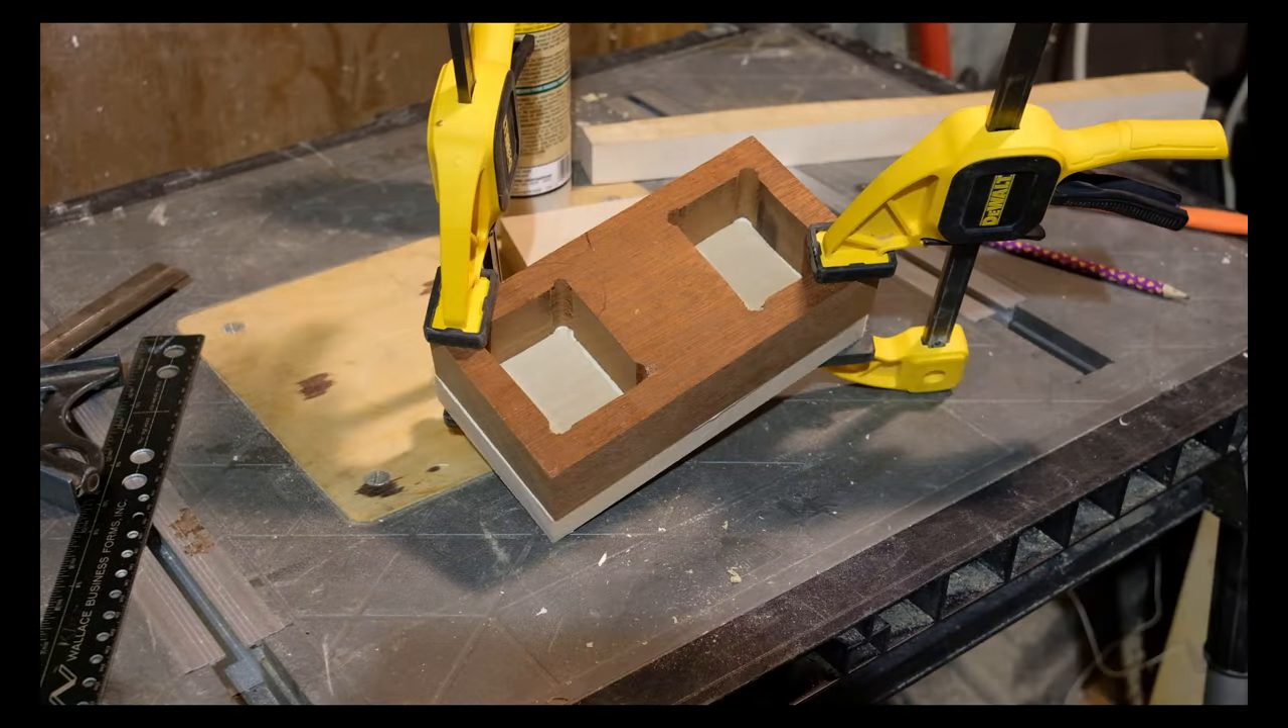I glued the cavity board to one of the maples first and let that dry.